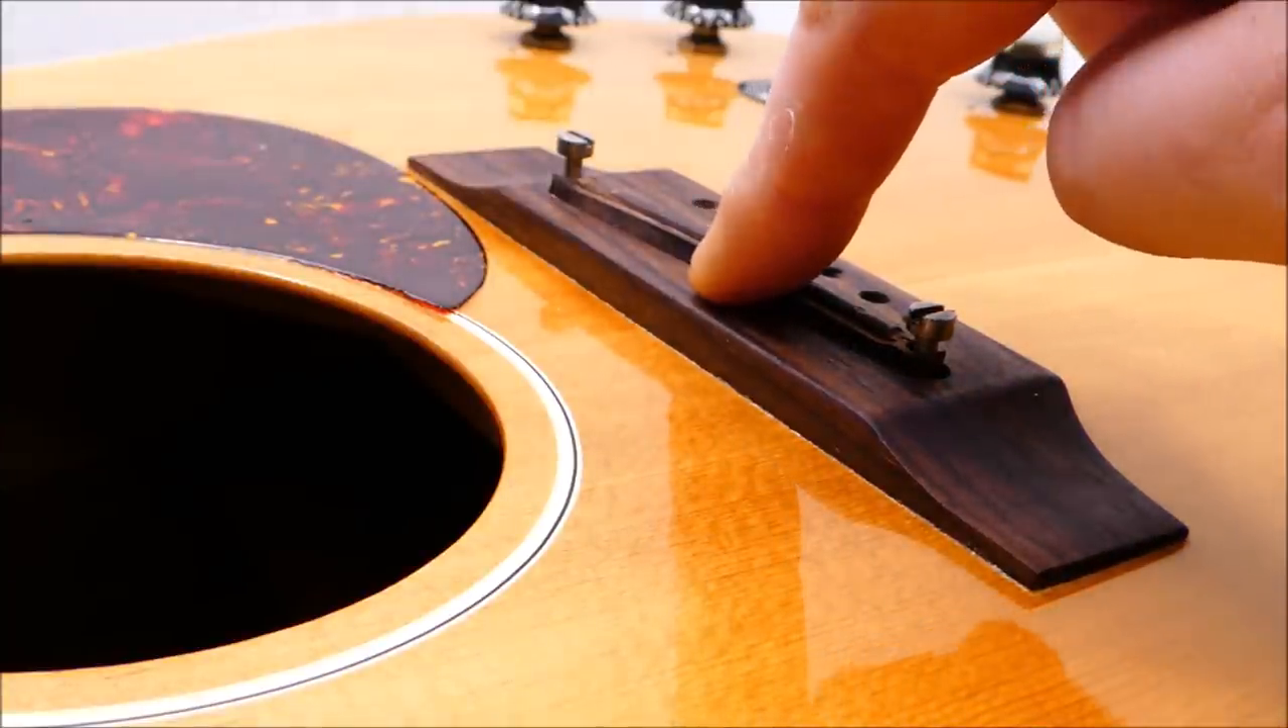It would still function this way but the tops of the screws then protrude a lot higher above the bridge than they should and it just it looks funny.